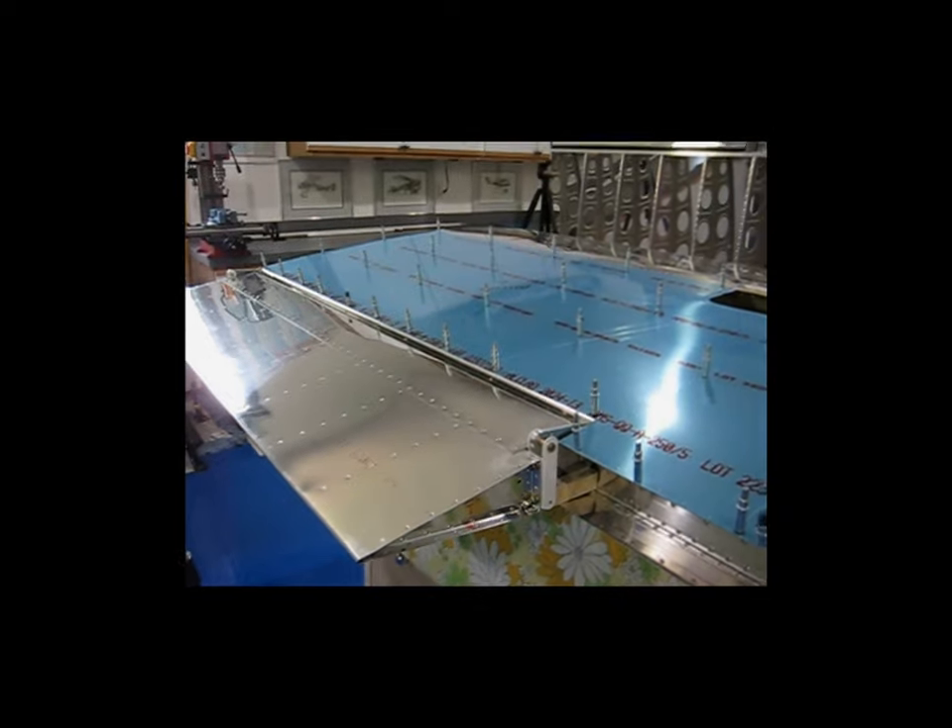So as you can see, the aileron is in place and I've got my skins now in place.